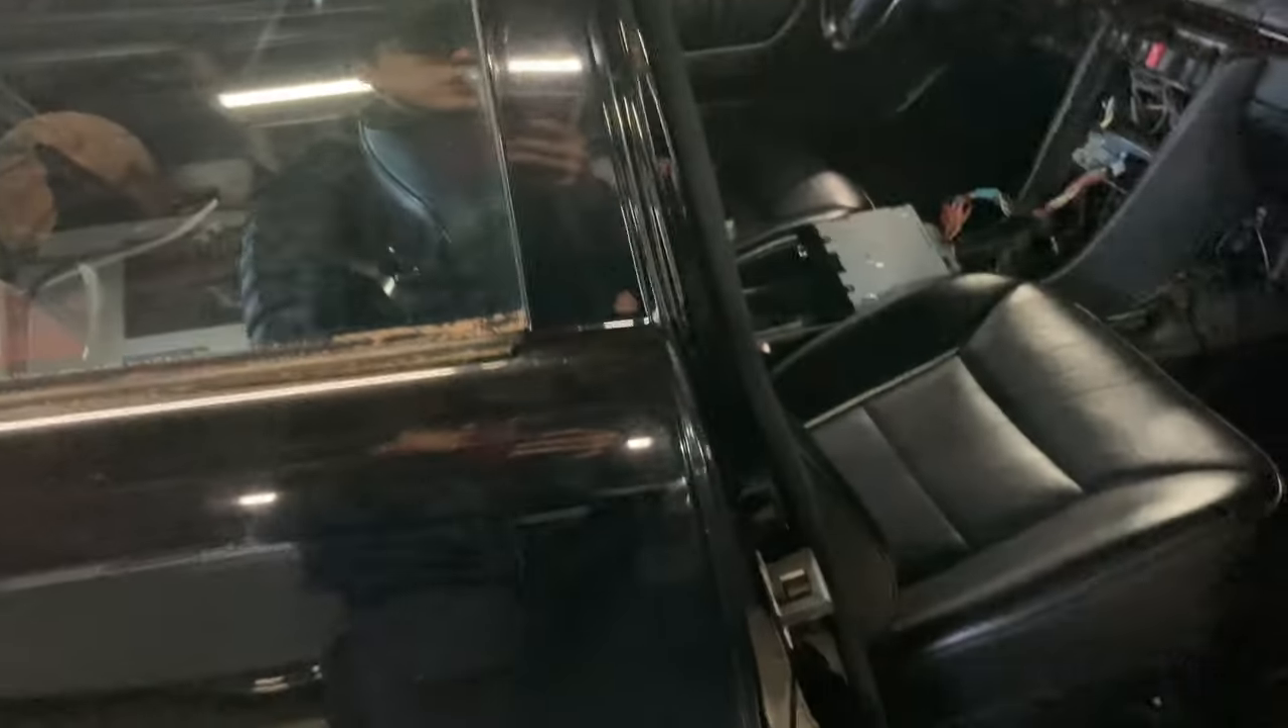Right now i left the interior in bits and pieces when i left yesterday.